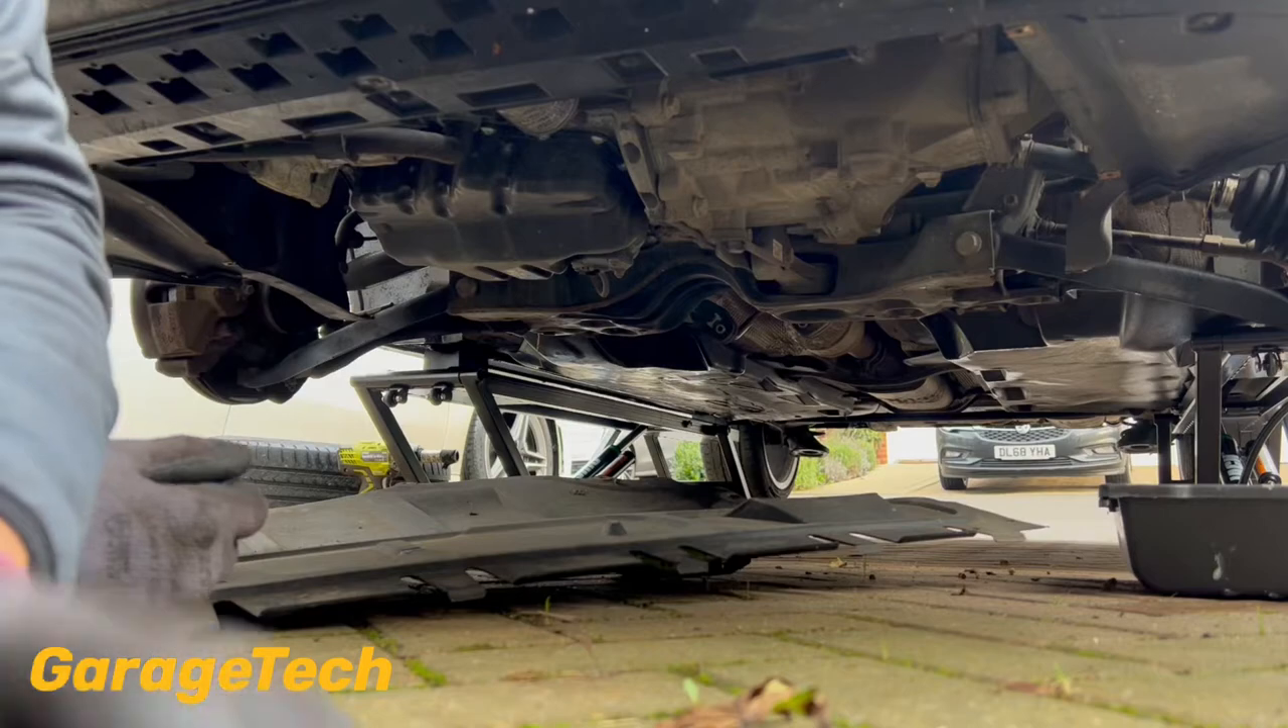So that's the under tray out of the way.